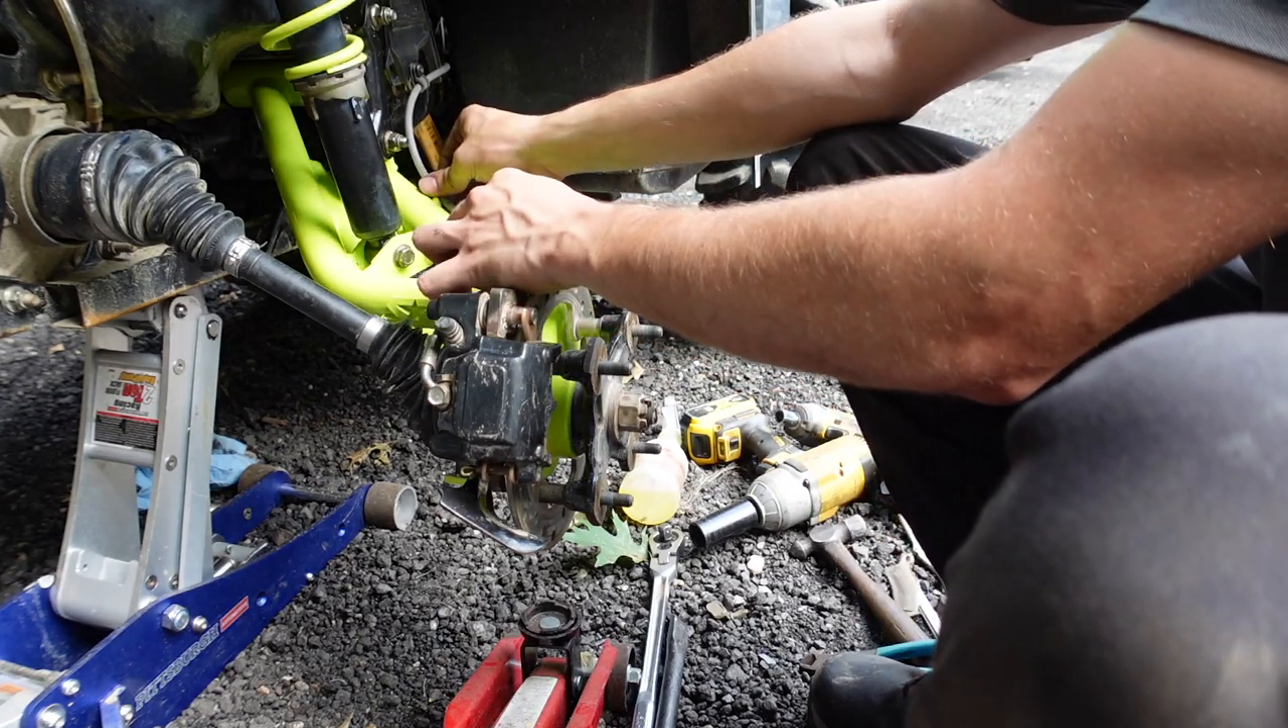Yeah, we just got to get the wheels back on.